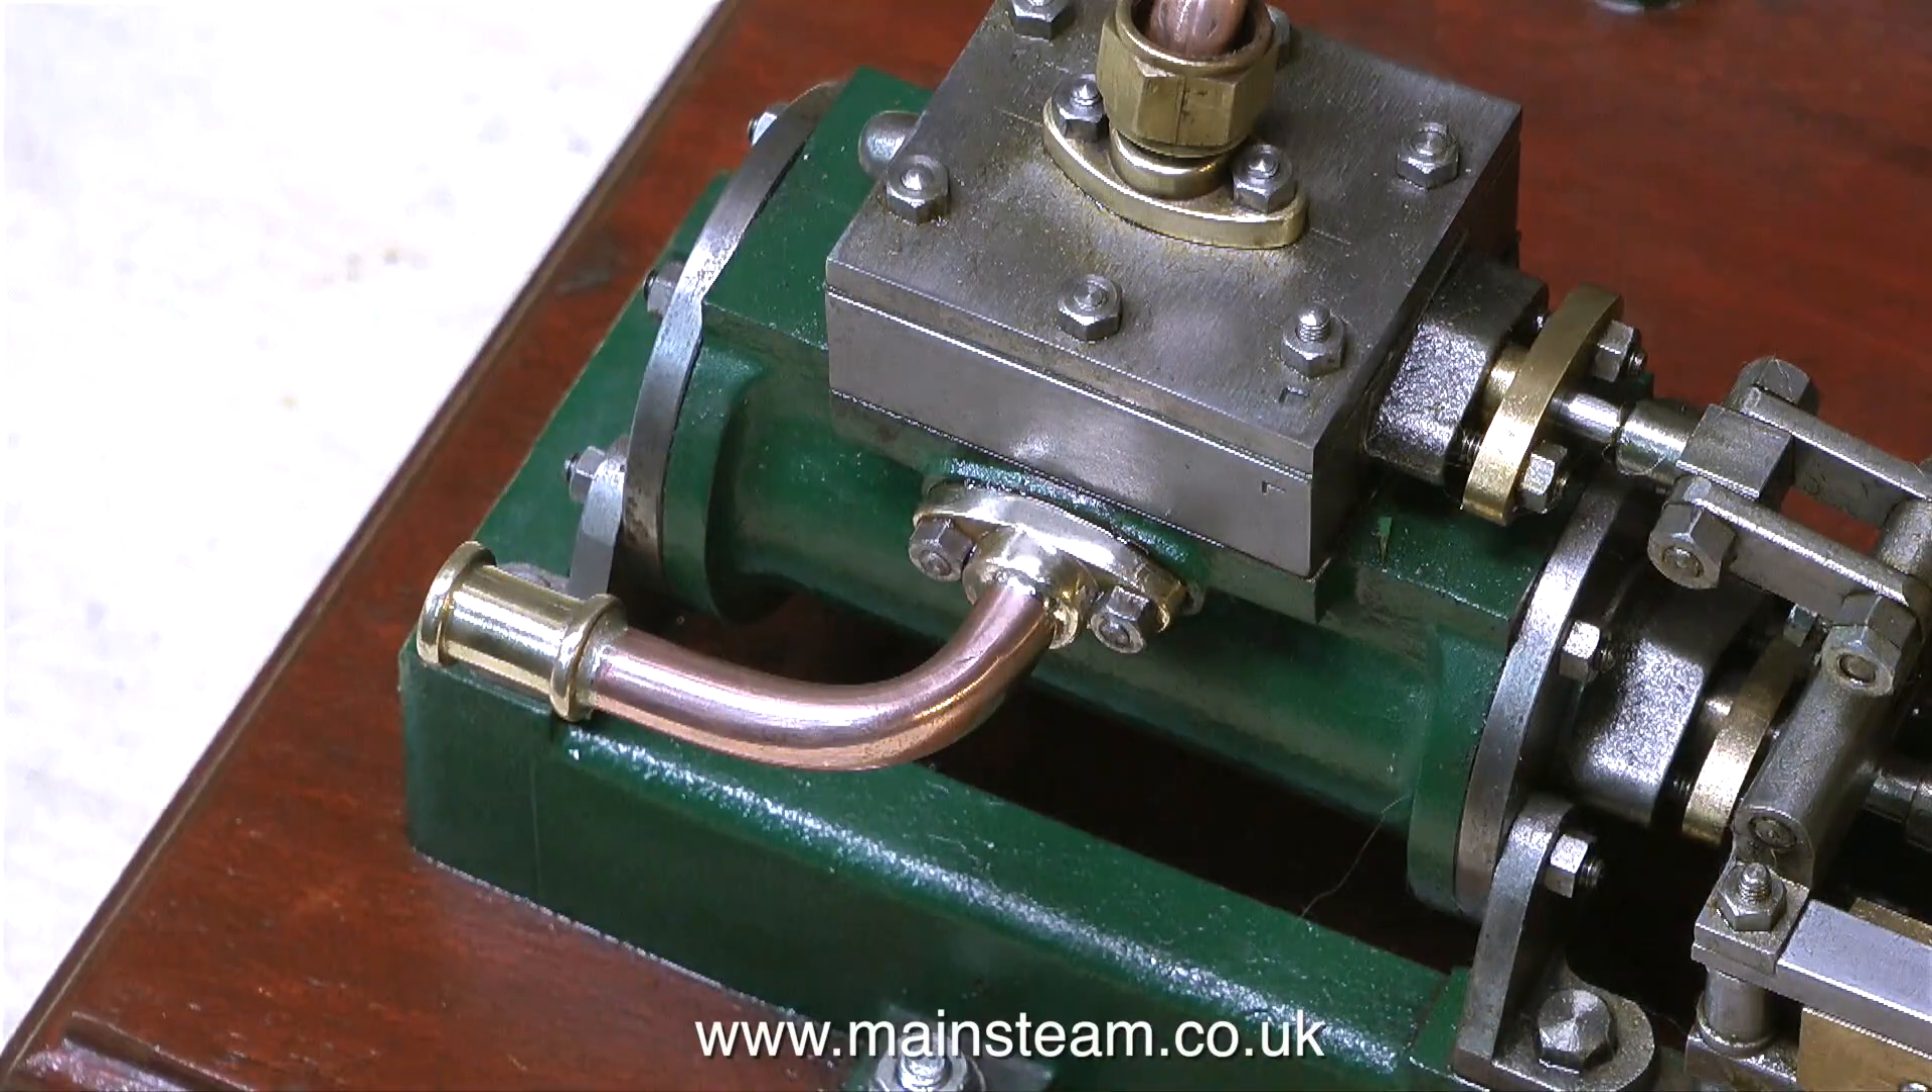So that's one of the exhaust manifolds fitted ready for piping.